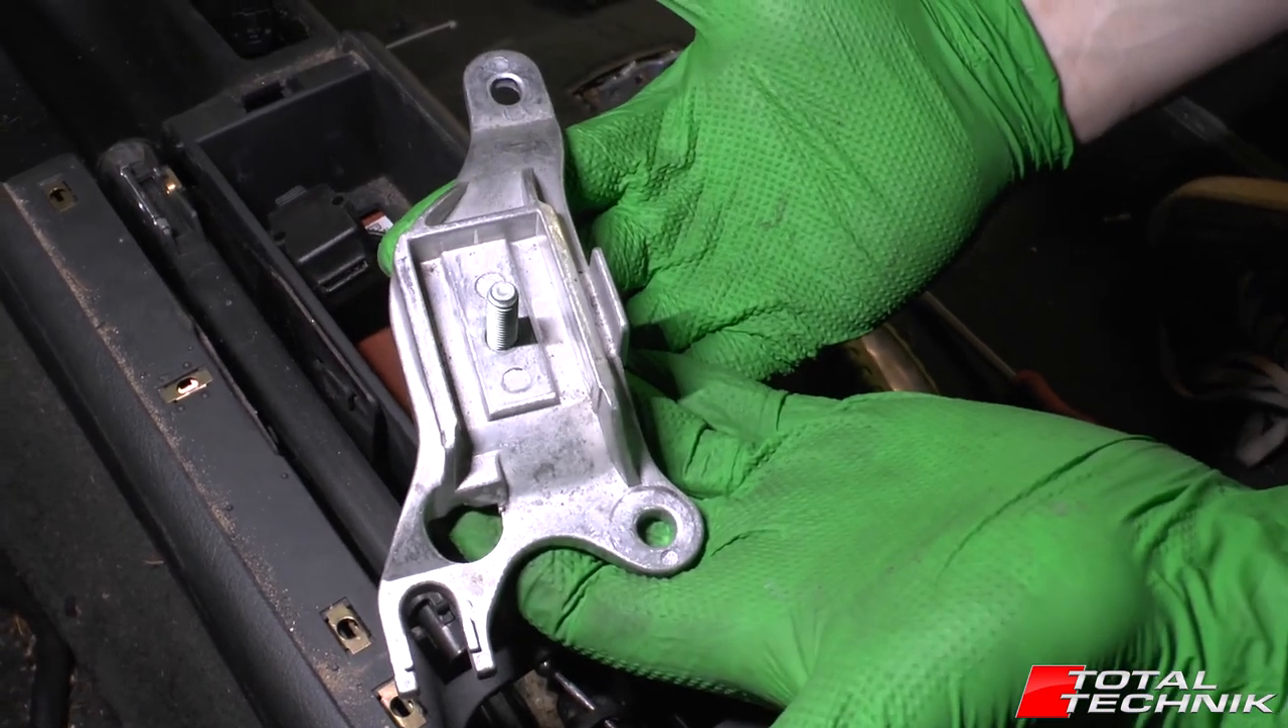Lift them up draw them forward and as you can see that is the armrest bracket removed.